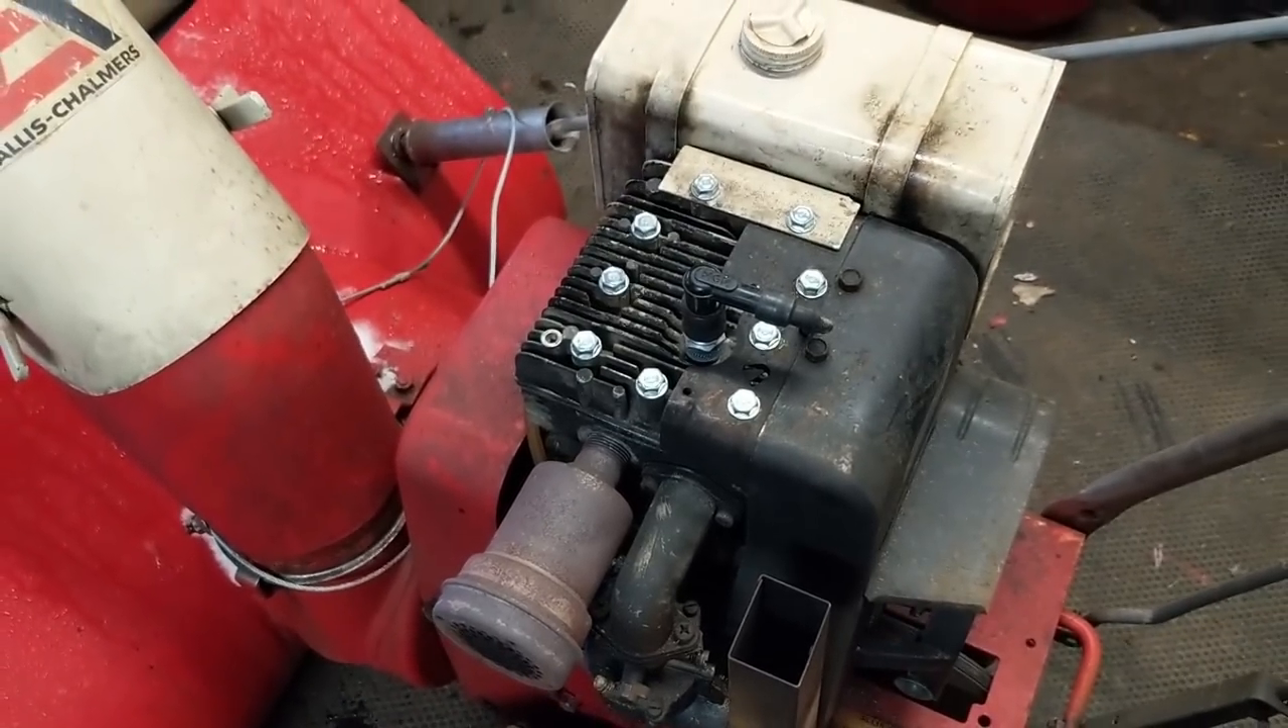And I have installed nine new head bolts you can see it there, but there is some confusion as to which head bolts you're supposed to use.